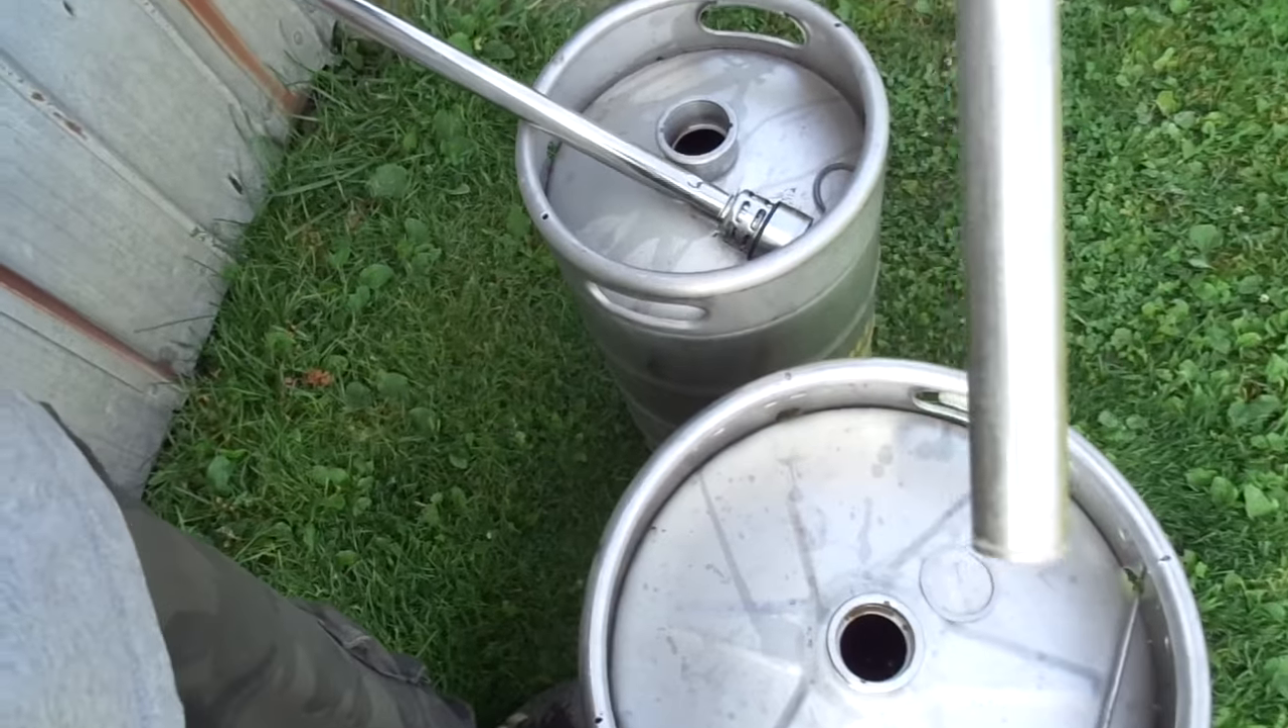You pulled out your valve stem. There's the valve. There's the stem that sucks up the beer from the bottom of the keg.